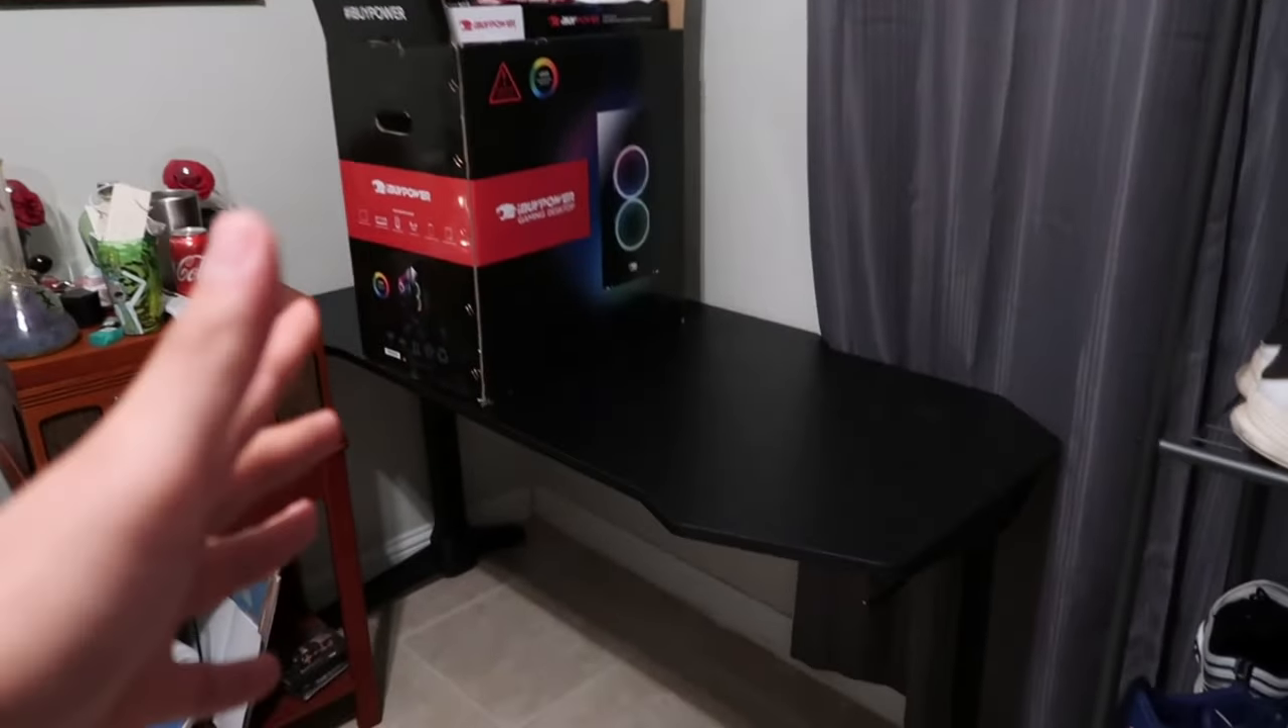Alrighty so we finally got the top set up.